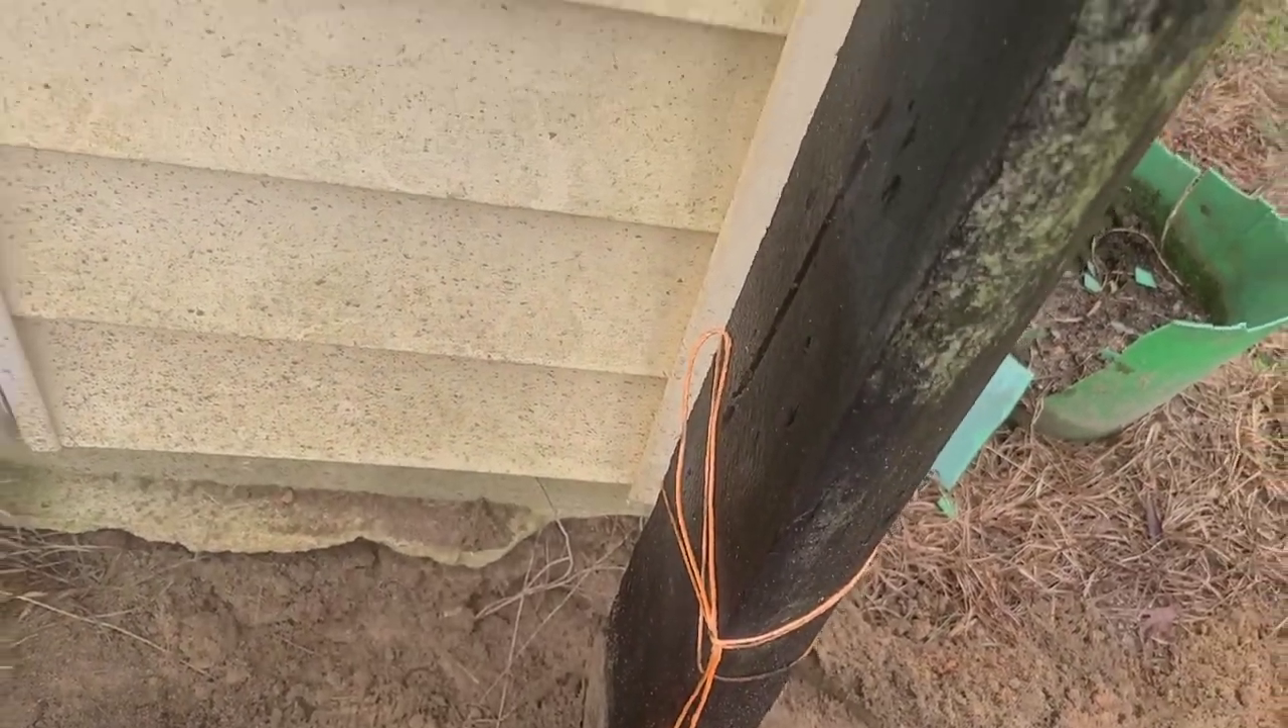So we've got our first post in here. Tied our string off with a clove hitch and a quick release.